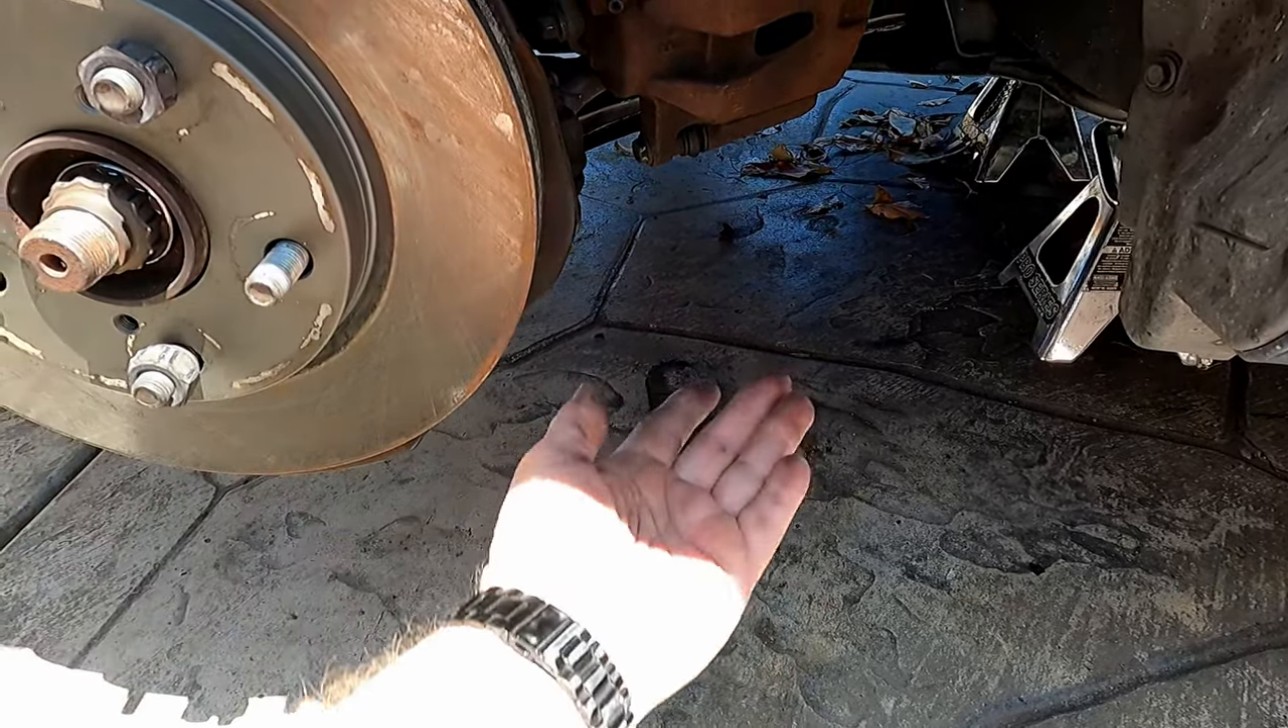I do have the rotor back on.